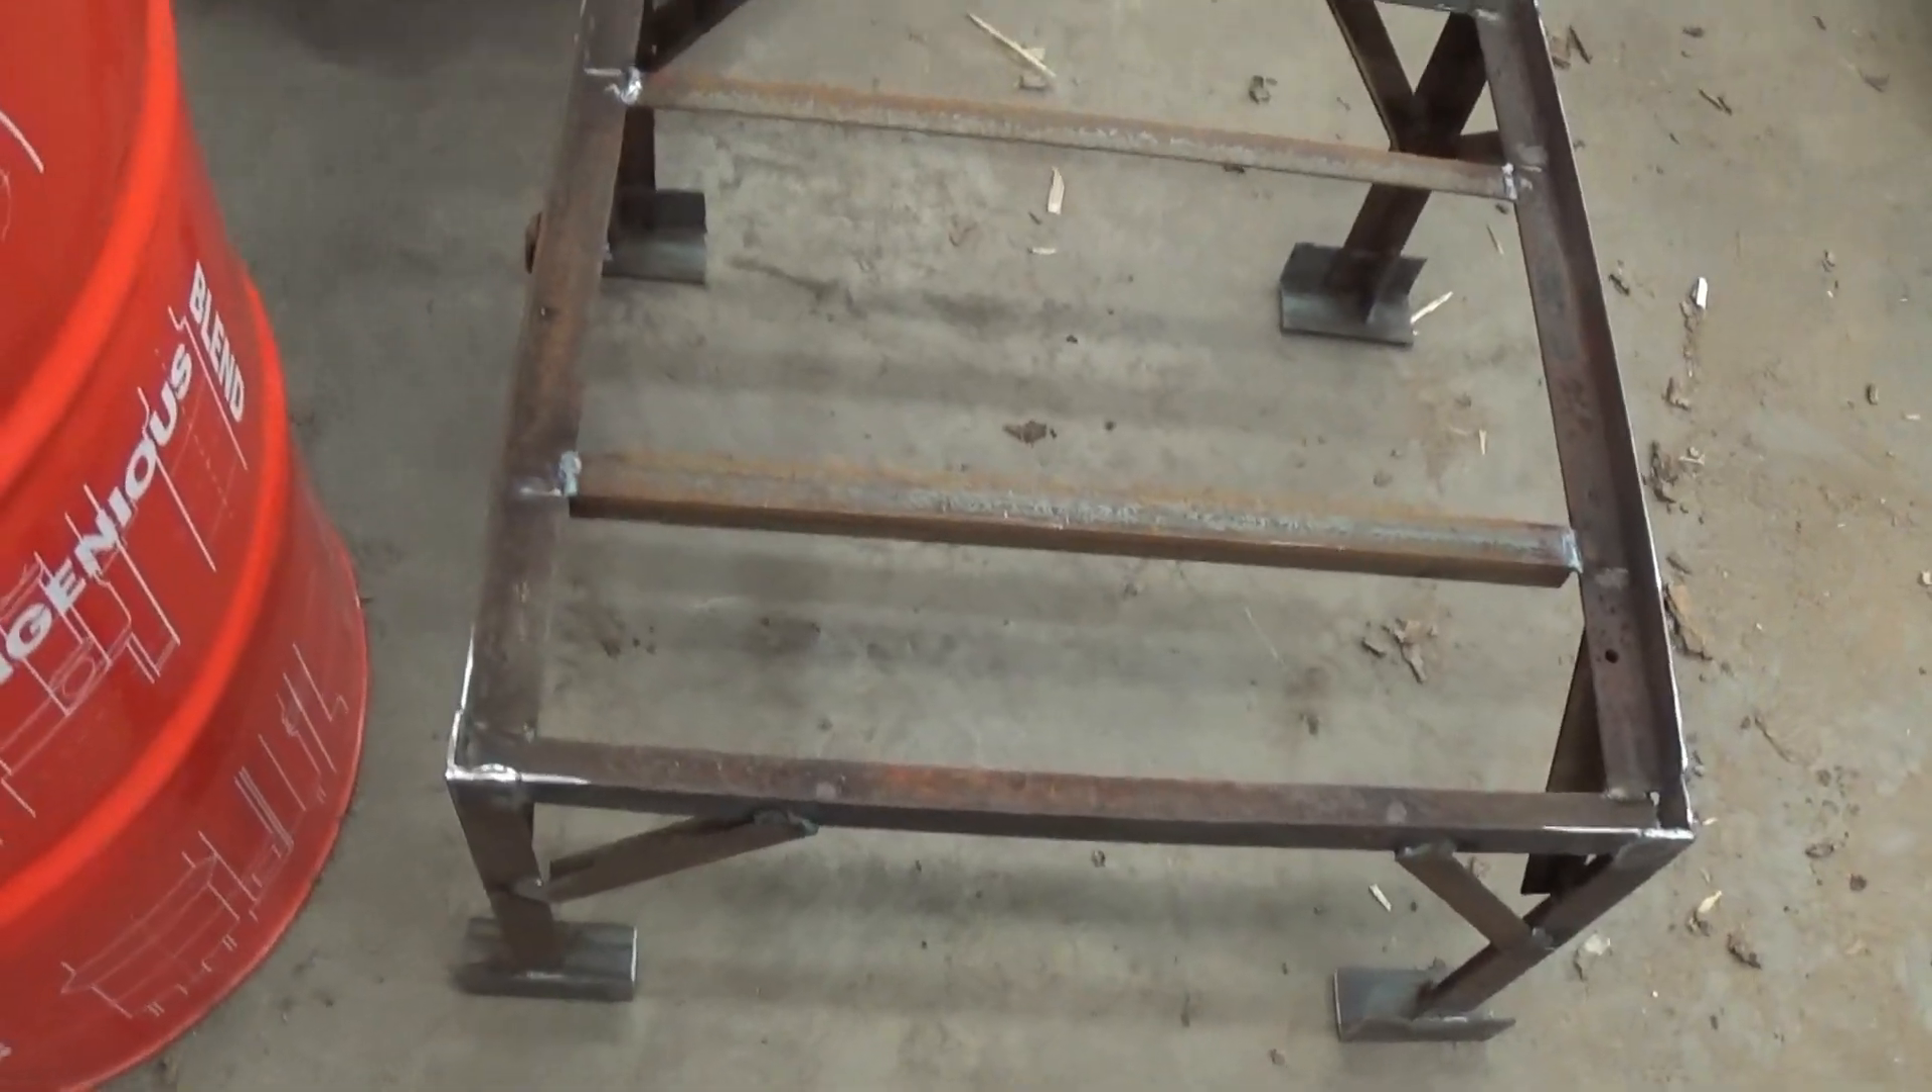Alright guys, we got the stand put together and, uh, welded out.